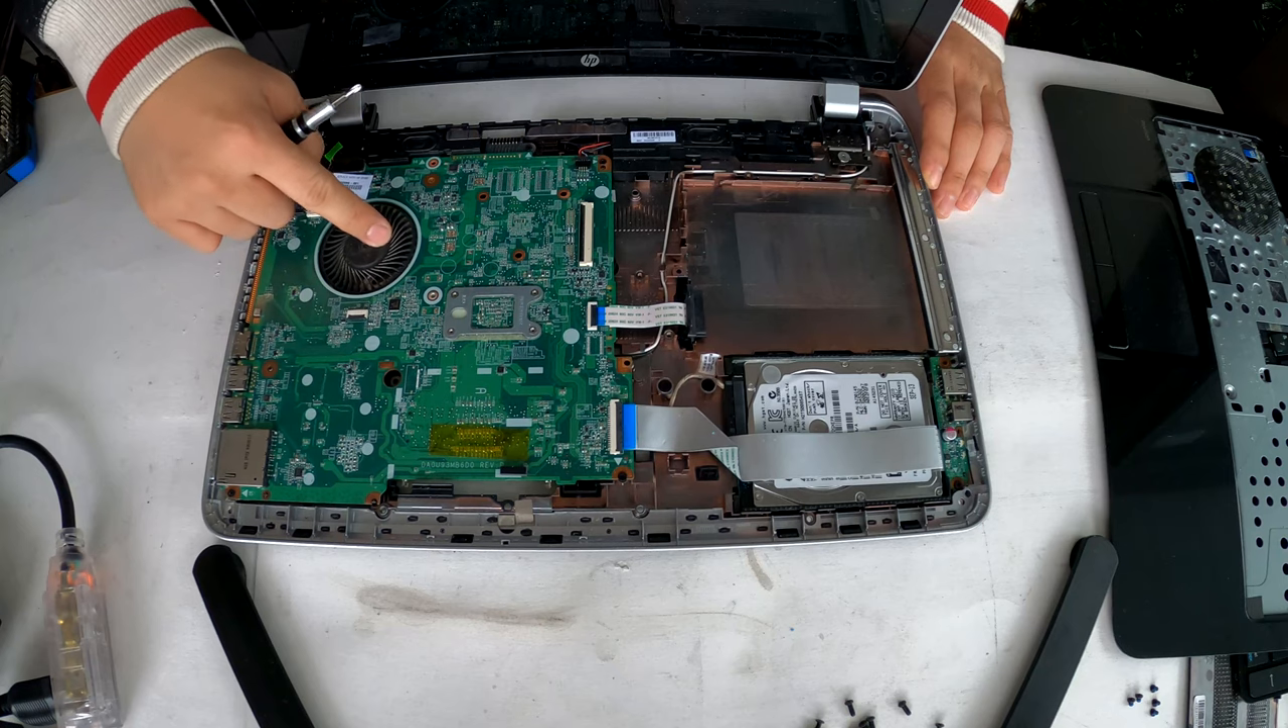Now we do have the access to the motherboard and the hard drive and as you hear the fan condition is not that great.